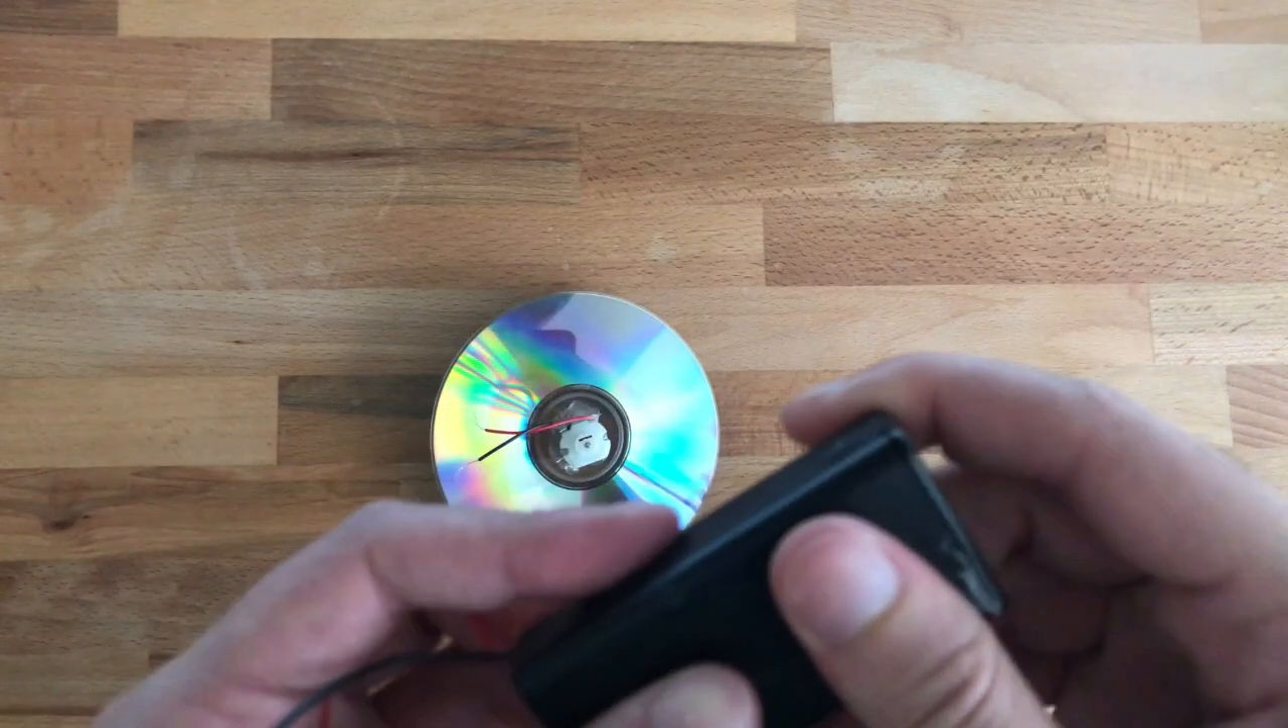We have our cd and the motor attached on the top of it.